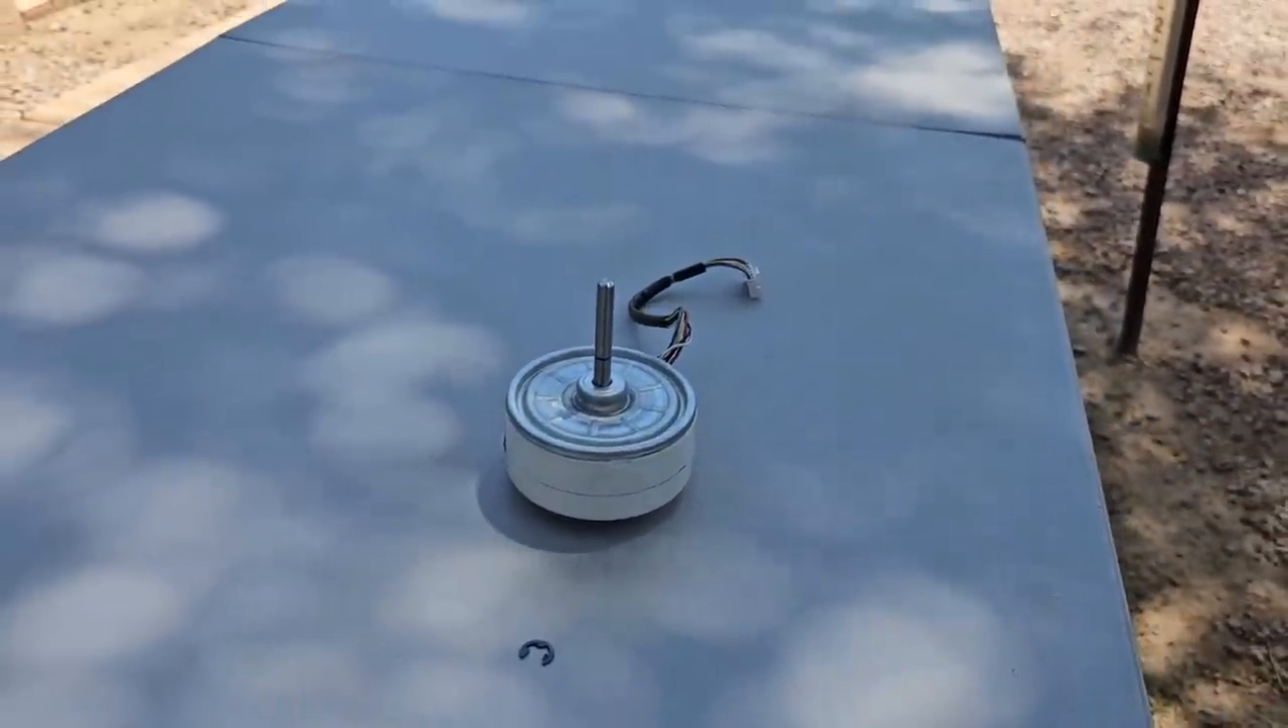All right so we've got the motor out.